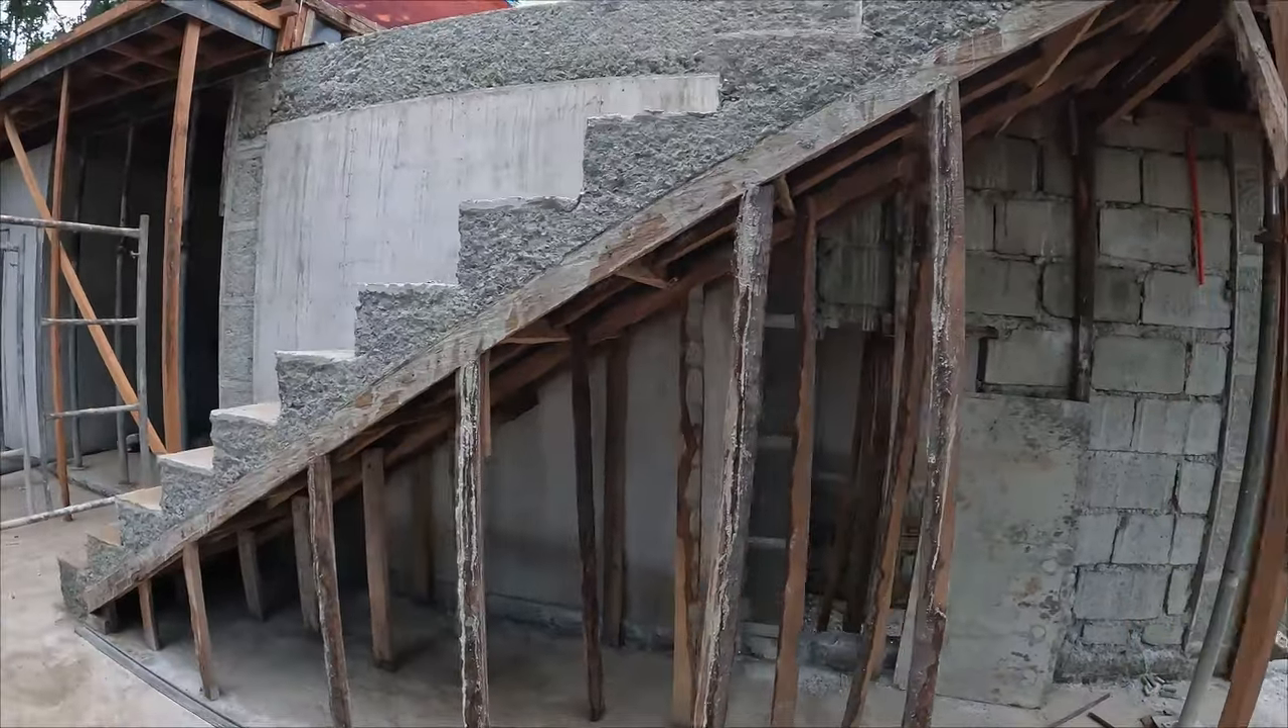We still have the forms on the stairs going up.